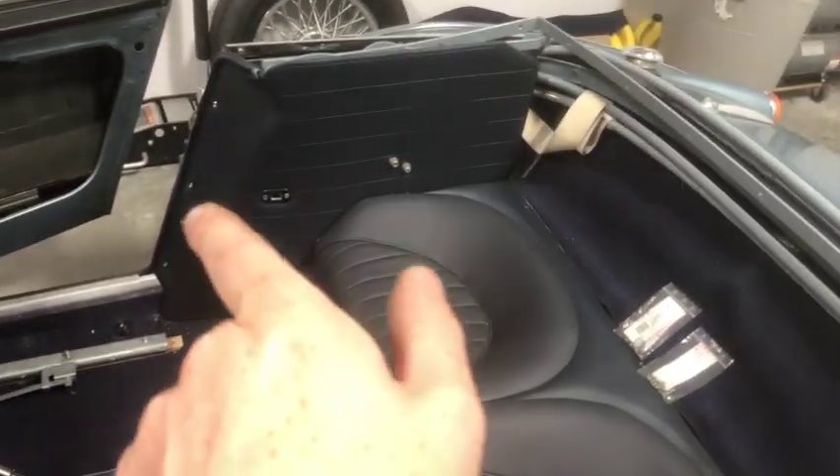Okay so rolling right along here as you can see I've got the rear quarter panels now installed.